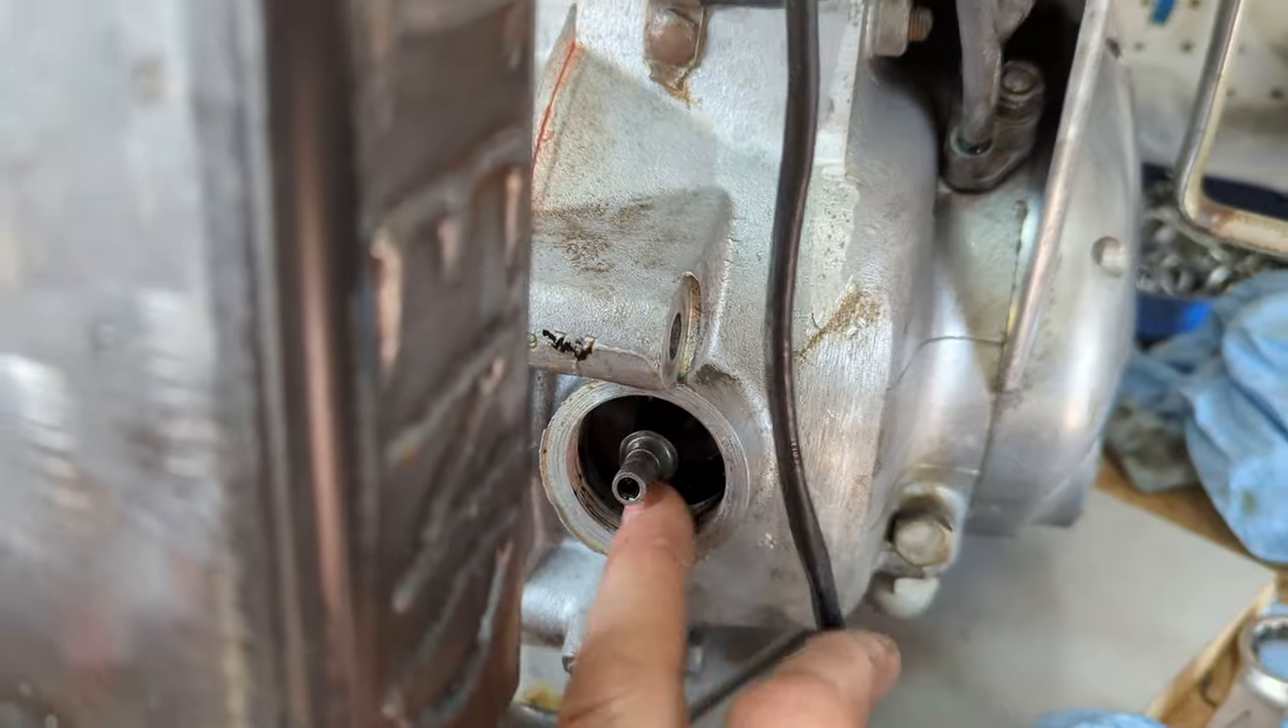I also cleaned out the drain but I'm not going to put the cover on yet.